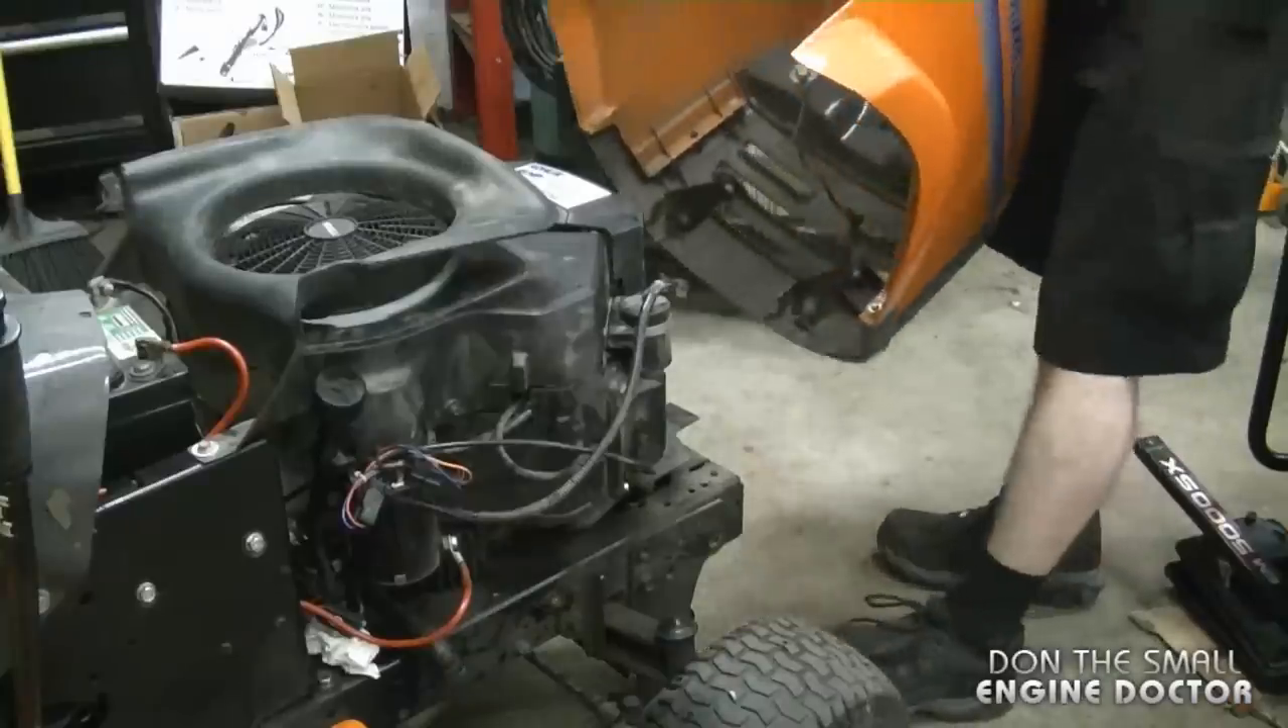And now the last item to be installed is the hood and don't forget to connect the wiring harness for your lights.